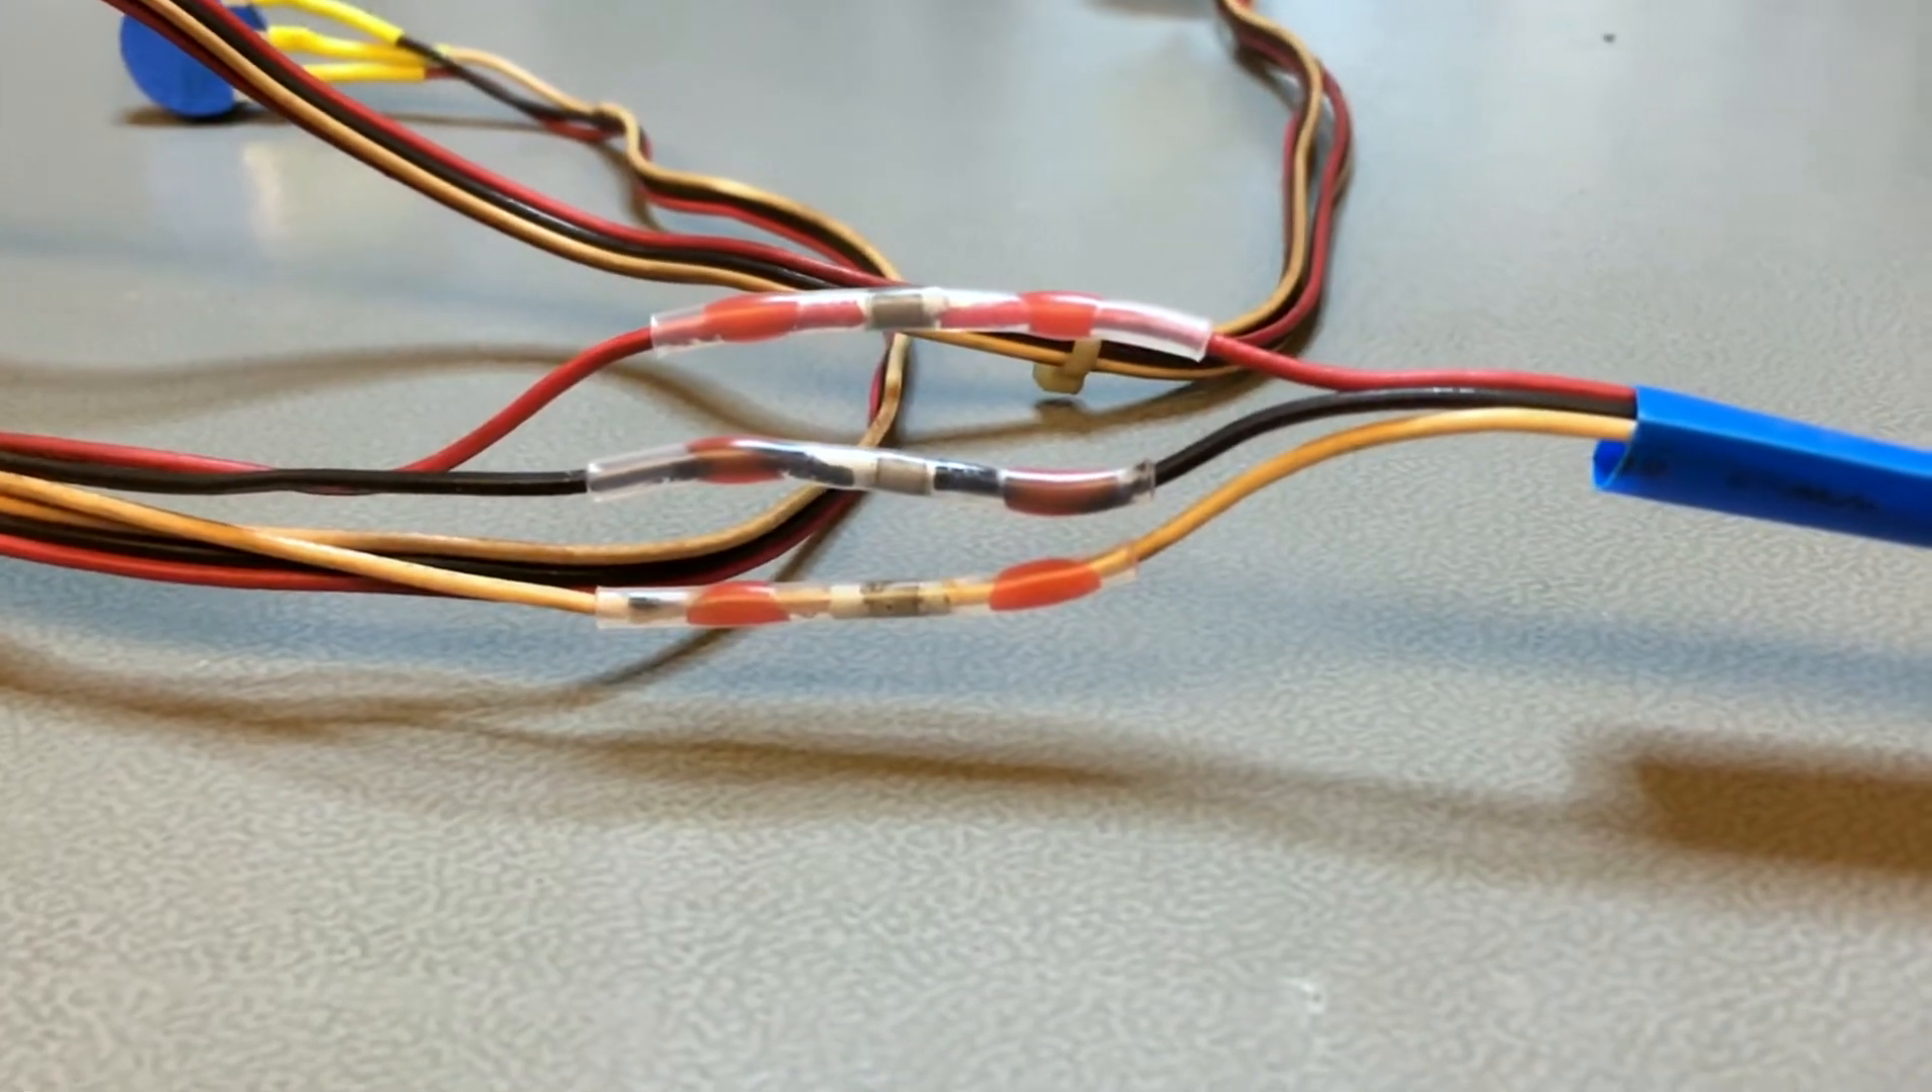I removed the damaged area, exposed new fresh wire and remade the connections with waterproof connectors with embedded solder.